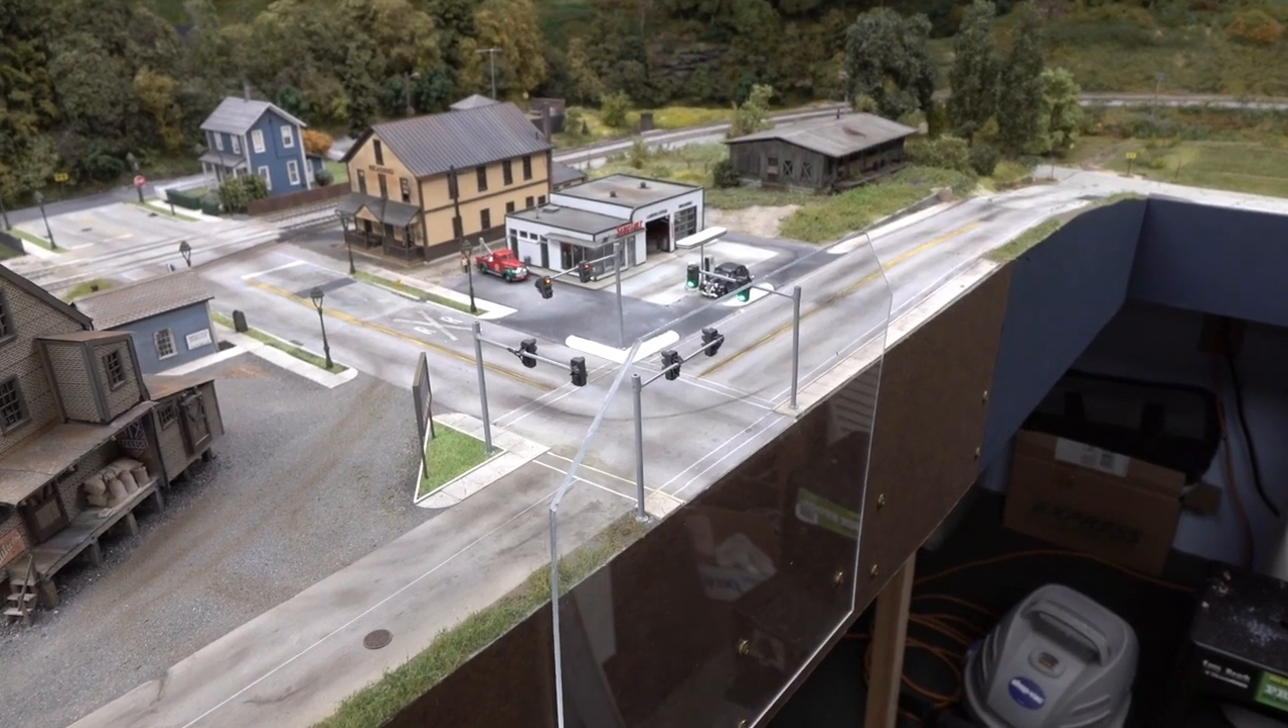You can see I did add my piece of protective plexiglass there in the front.